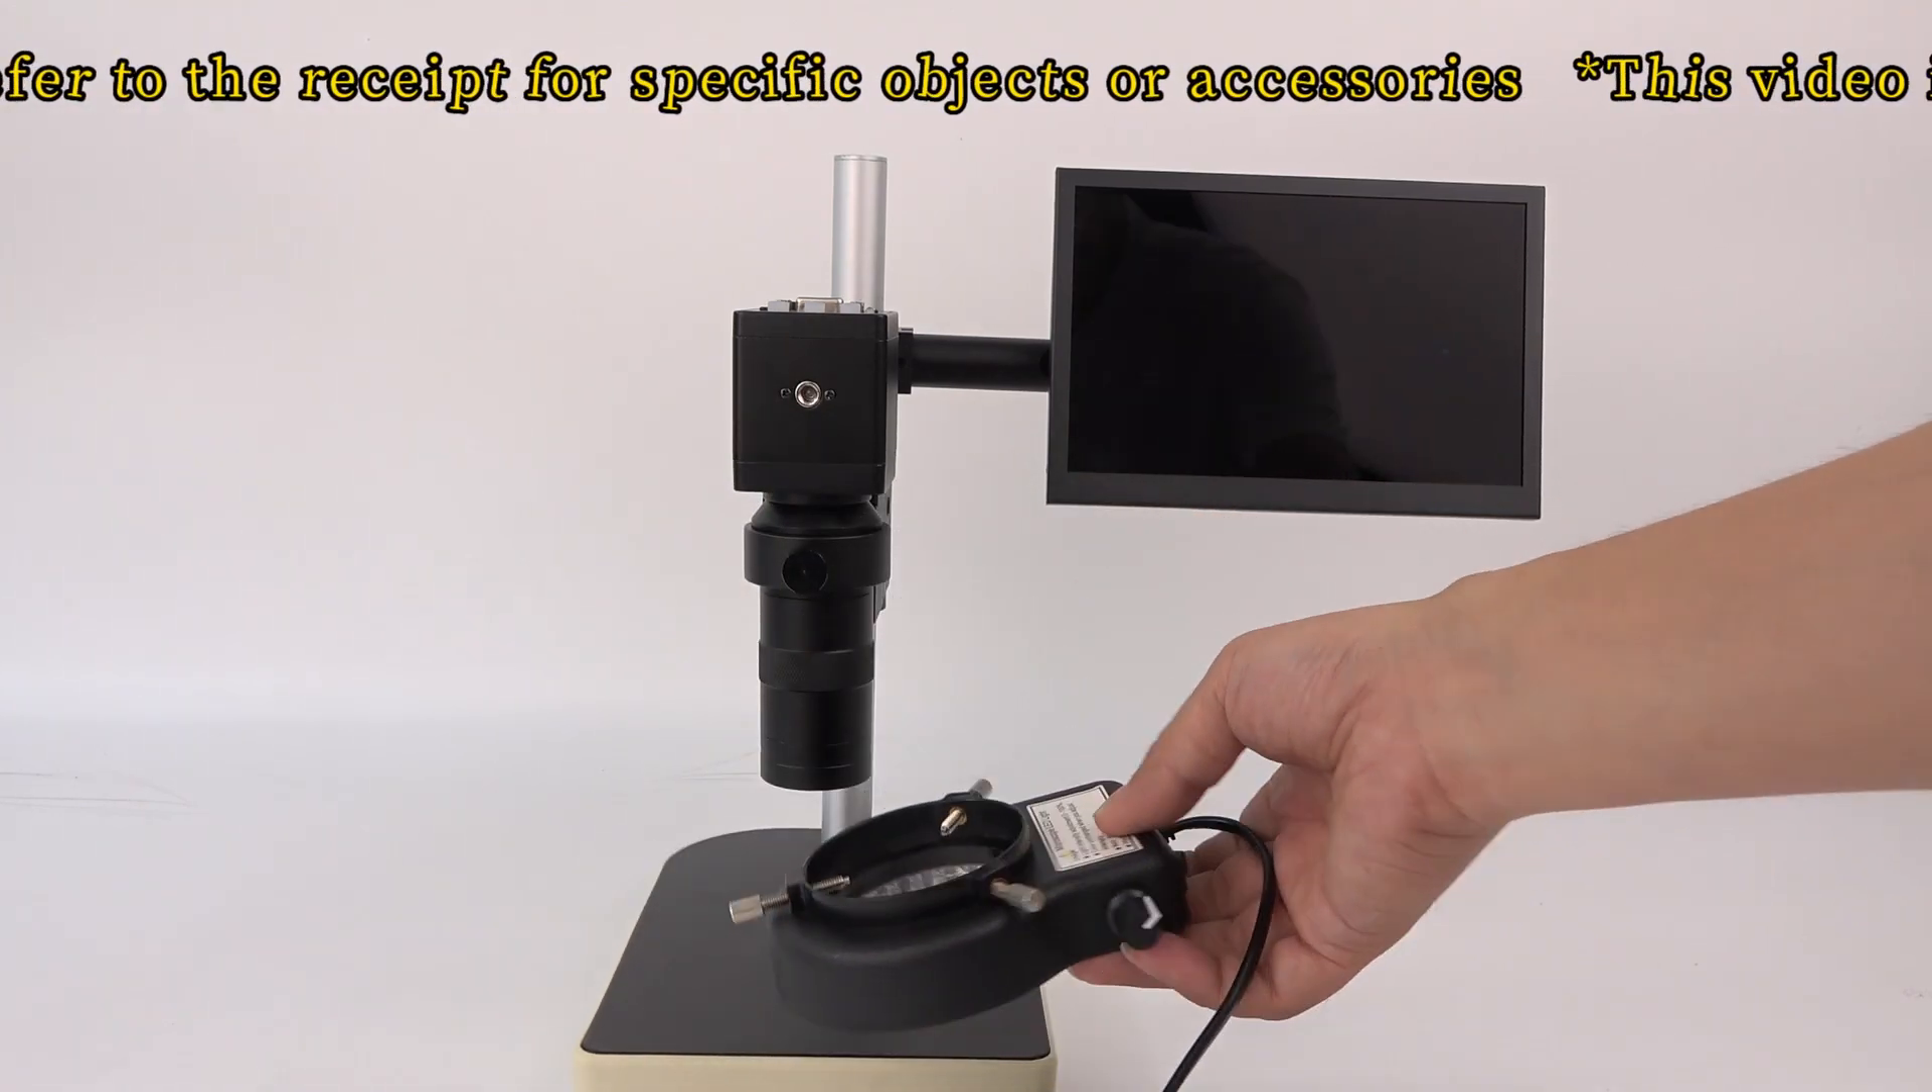The monitor is mounted on the column with the bracket.